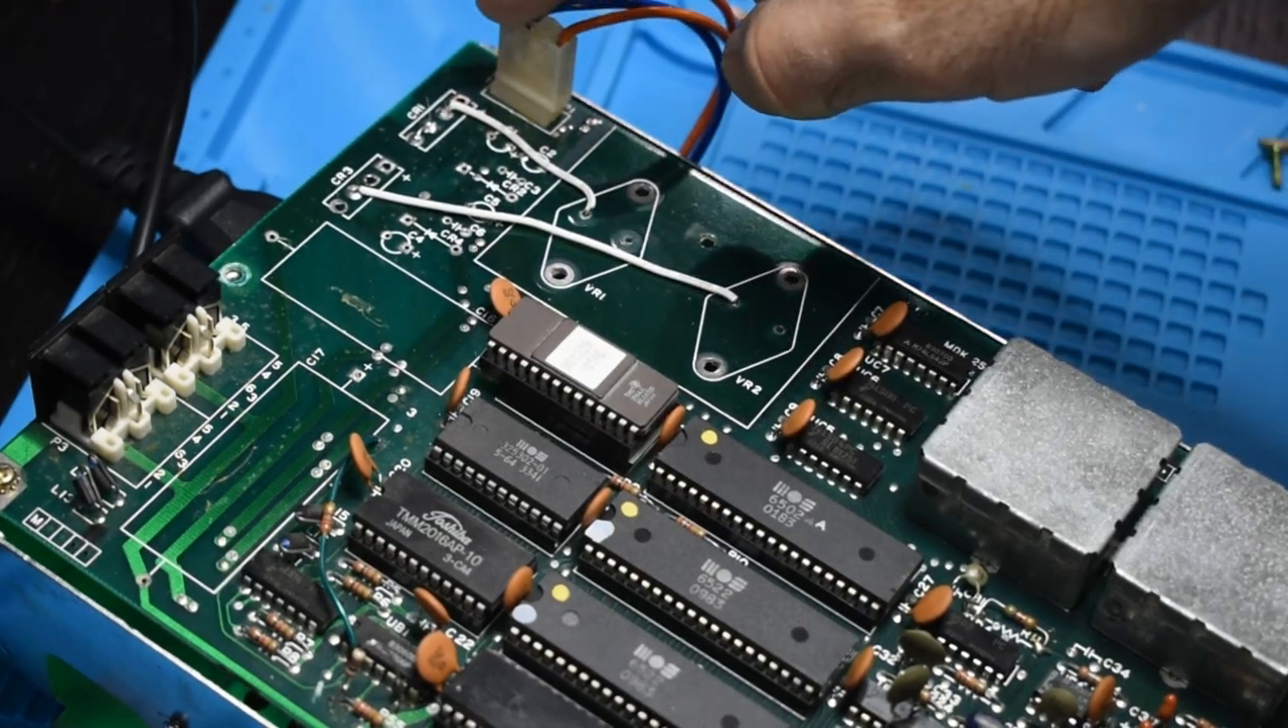So here we have all the components removed and jumpers coming from the appropriate places from the power connector.